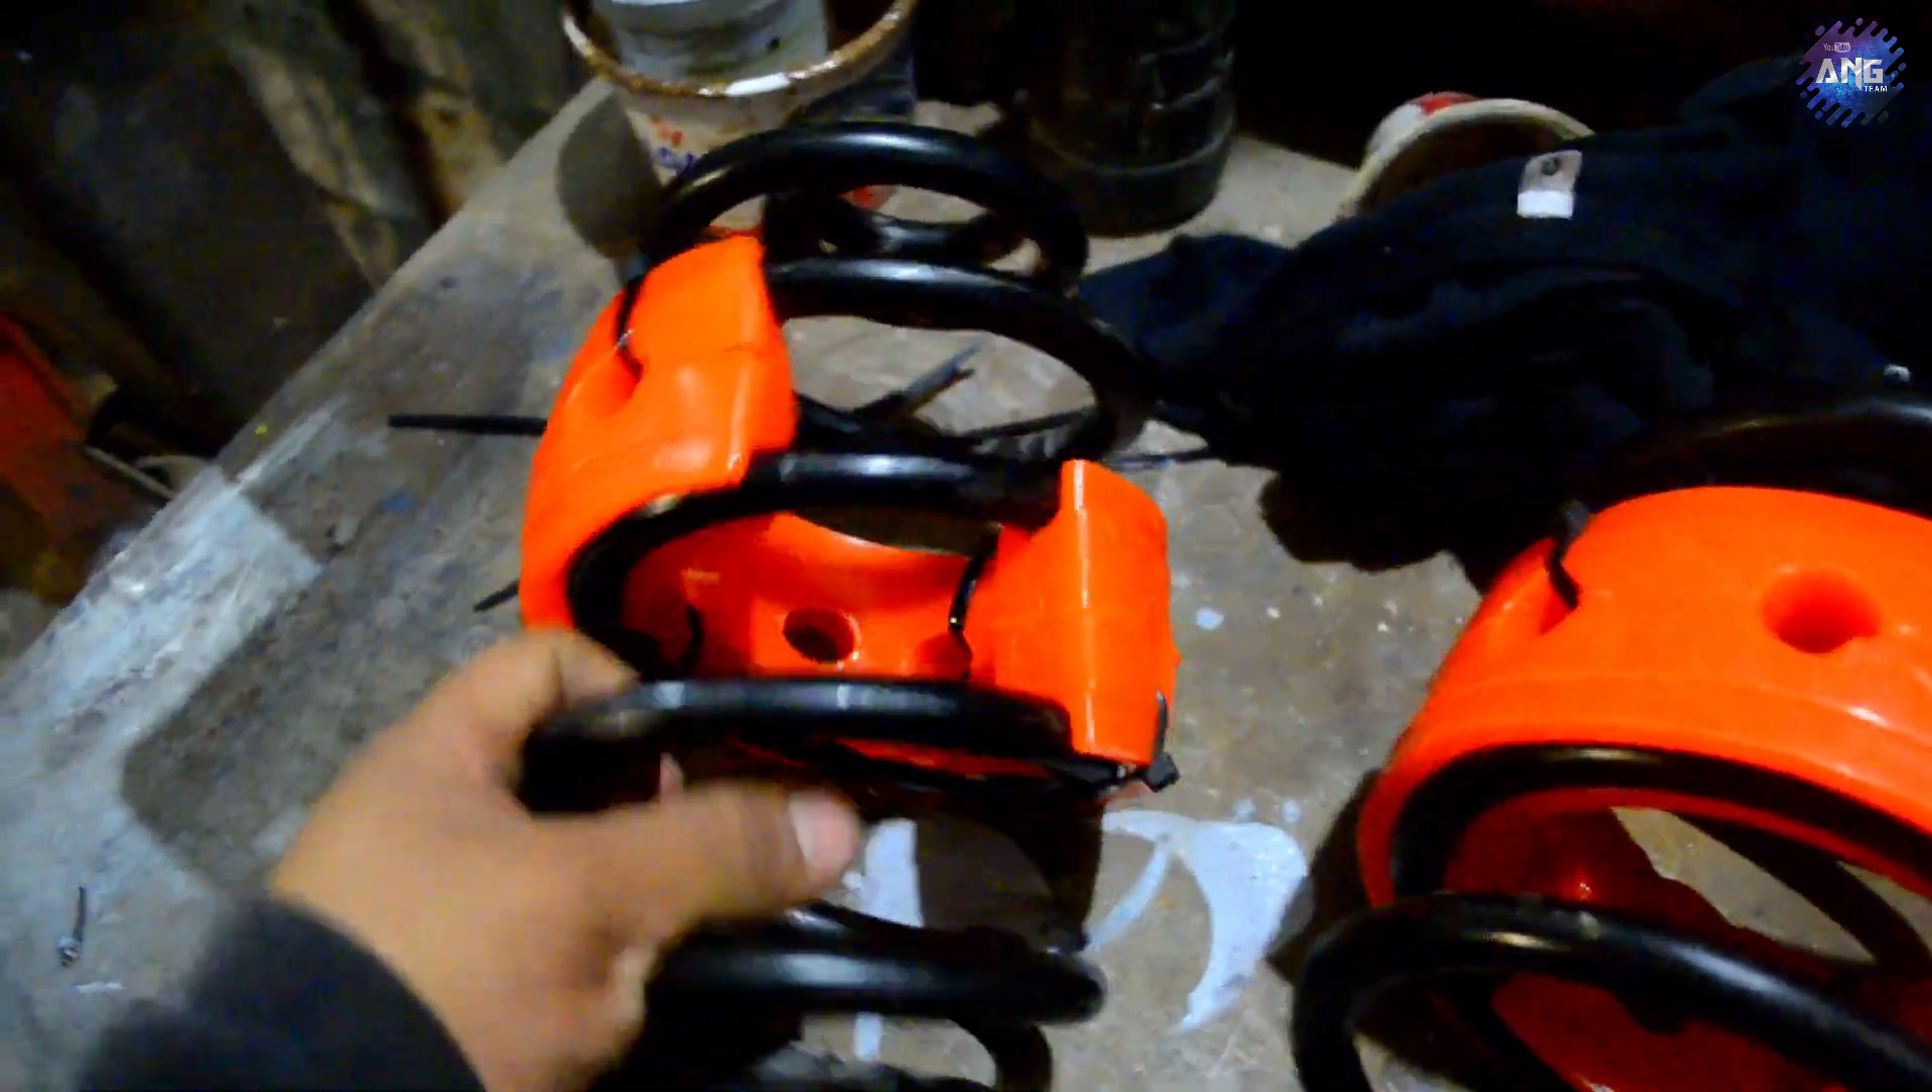Ya tenemos ahora sí los dos resortitos bien armados, banda.